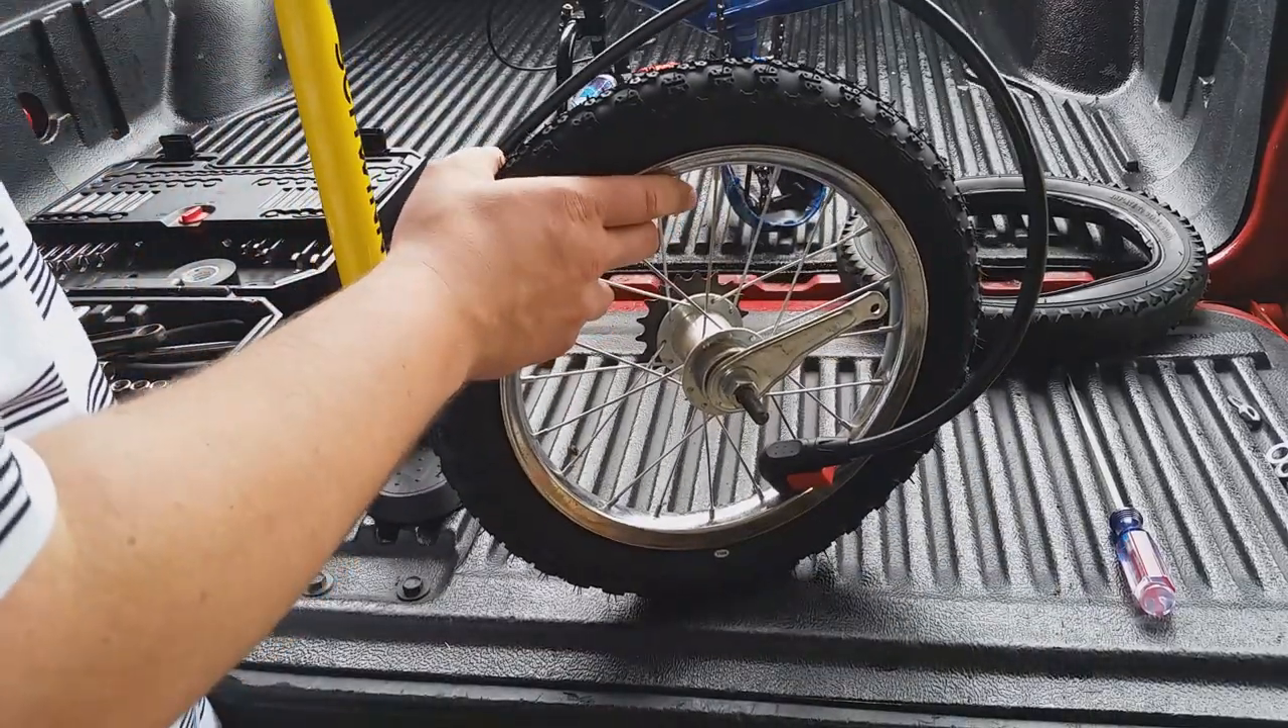Now we've got the tire completely on the rim.